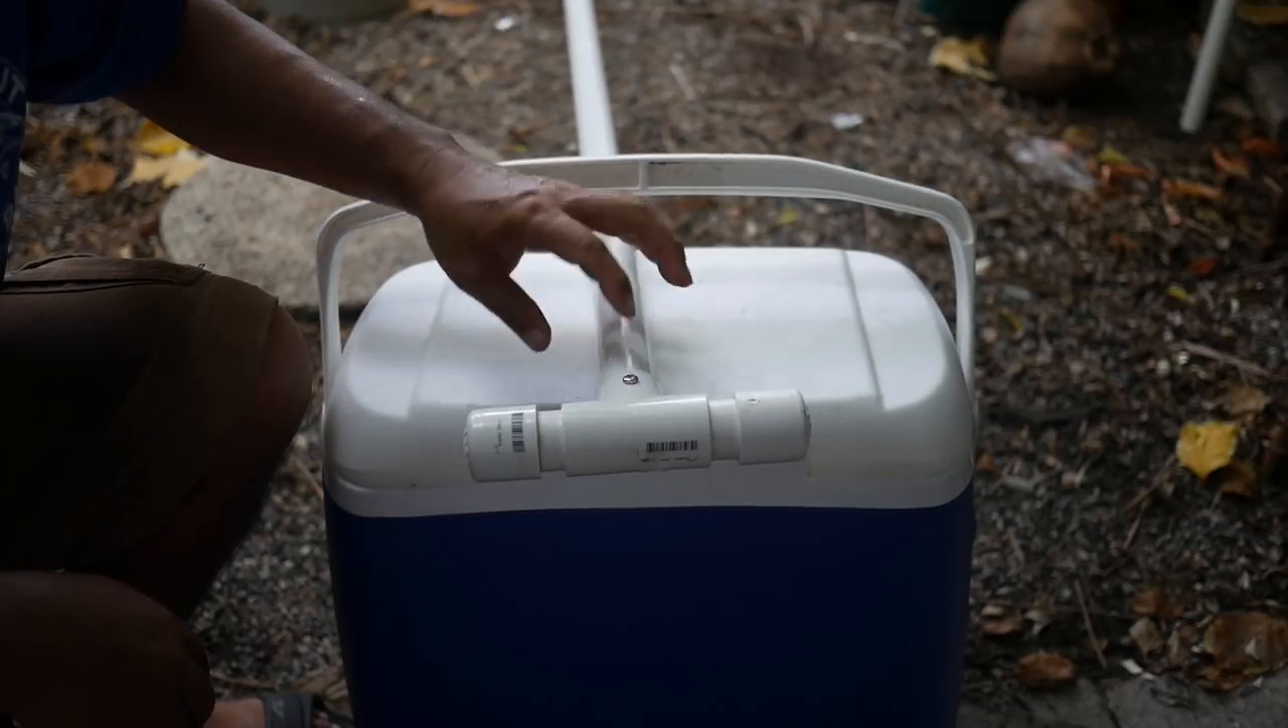Our foot slash handle is all done all glued together bolted together.